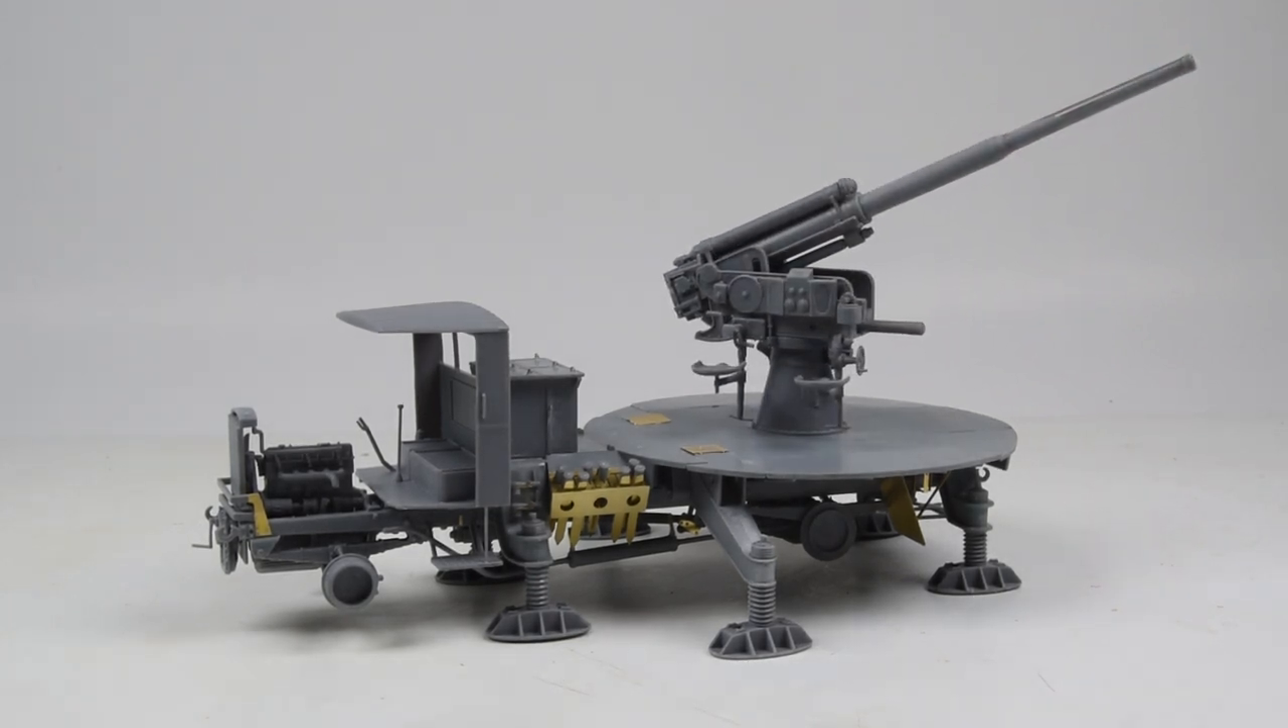The gun is just installed temporarily so sitting in its location point here.